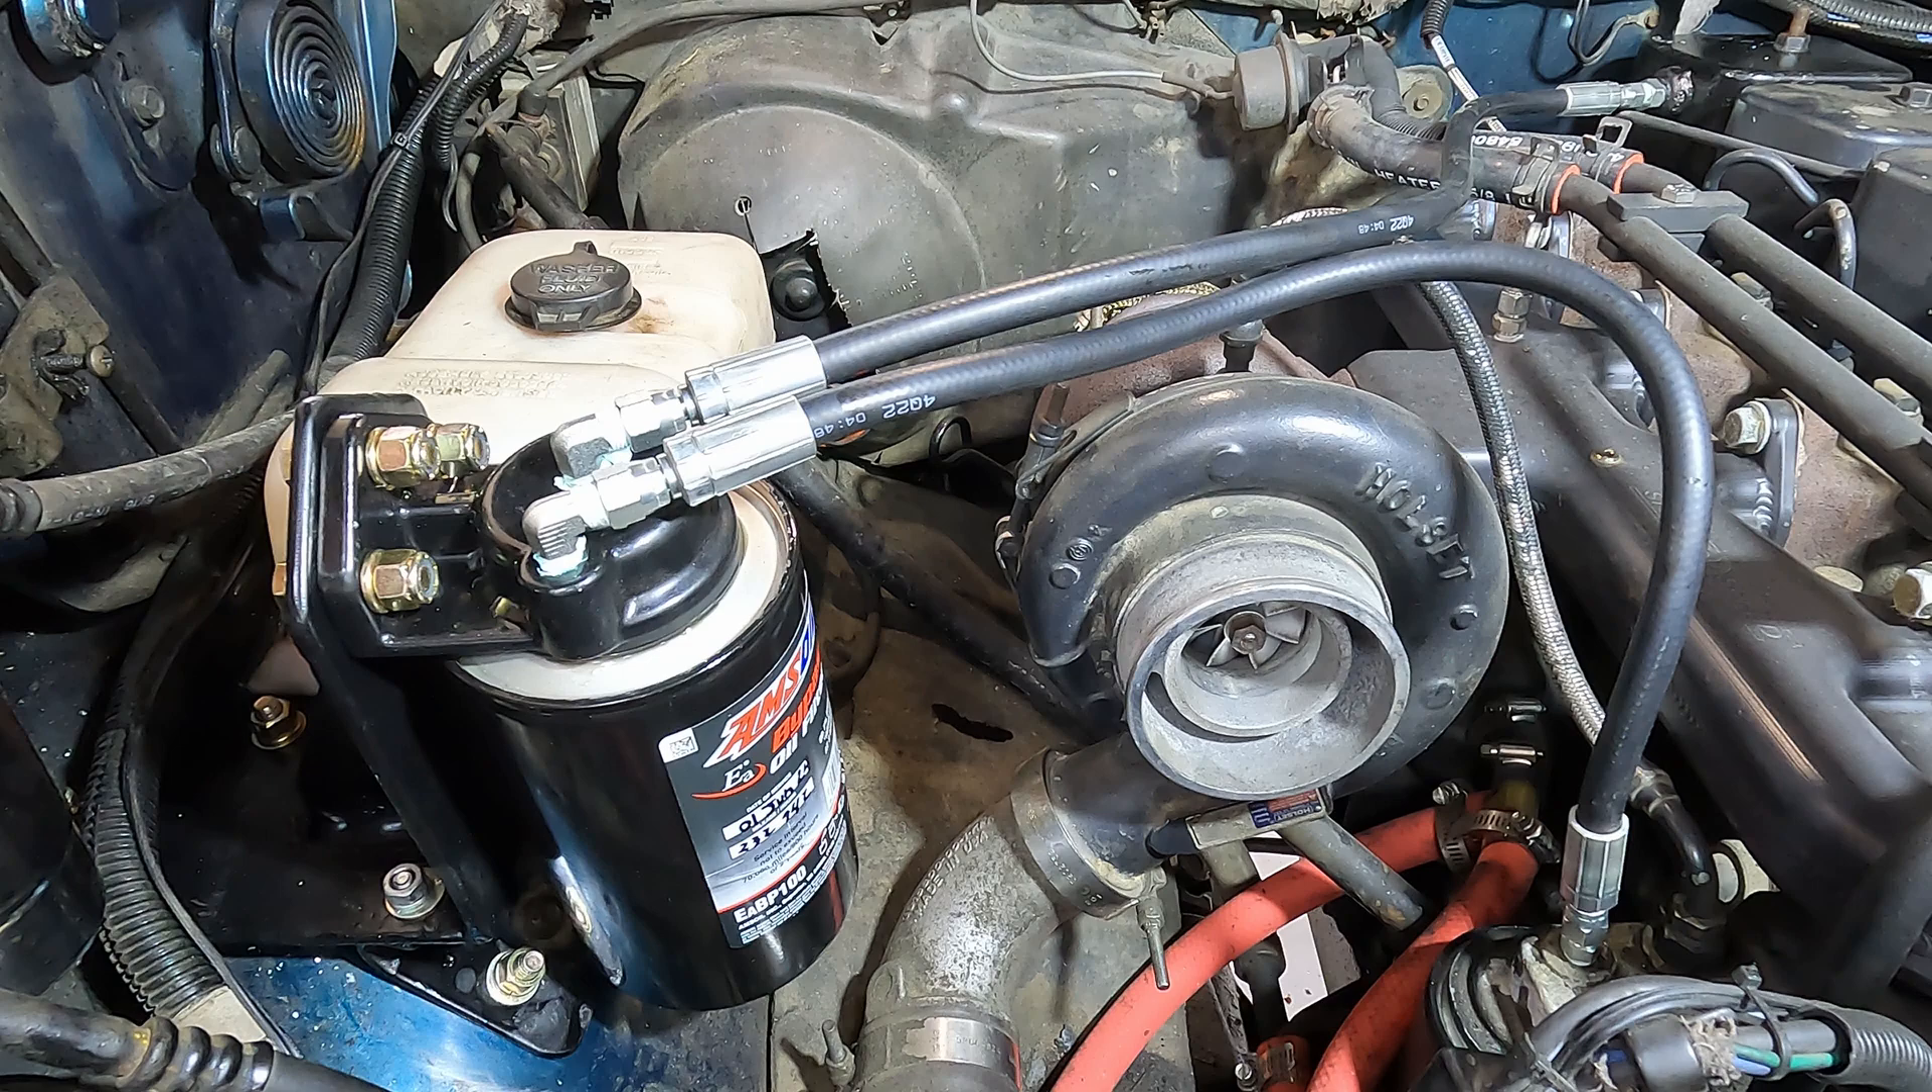So the bypass filter is now on.